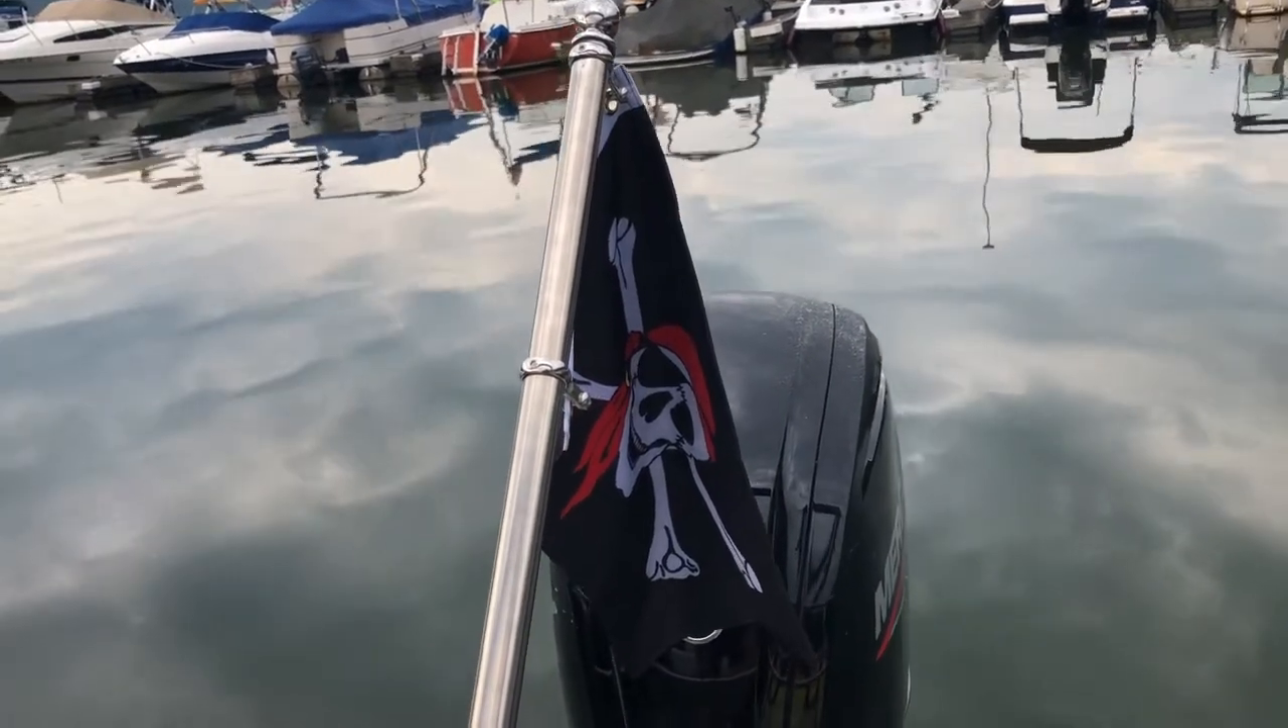Here's the flag all installed.